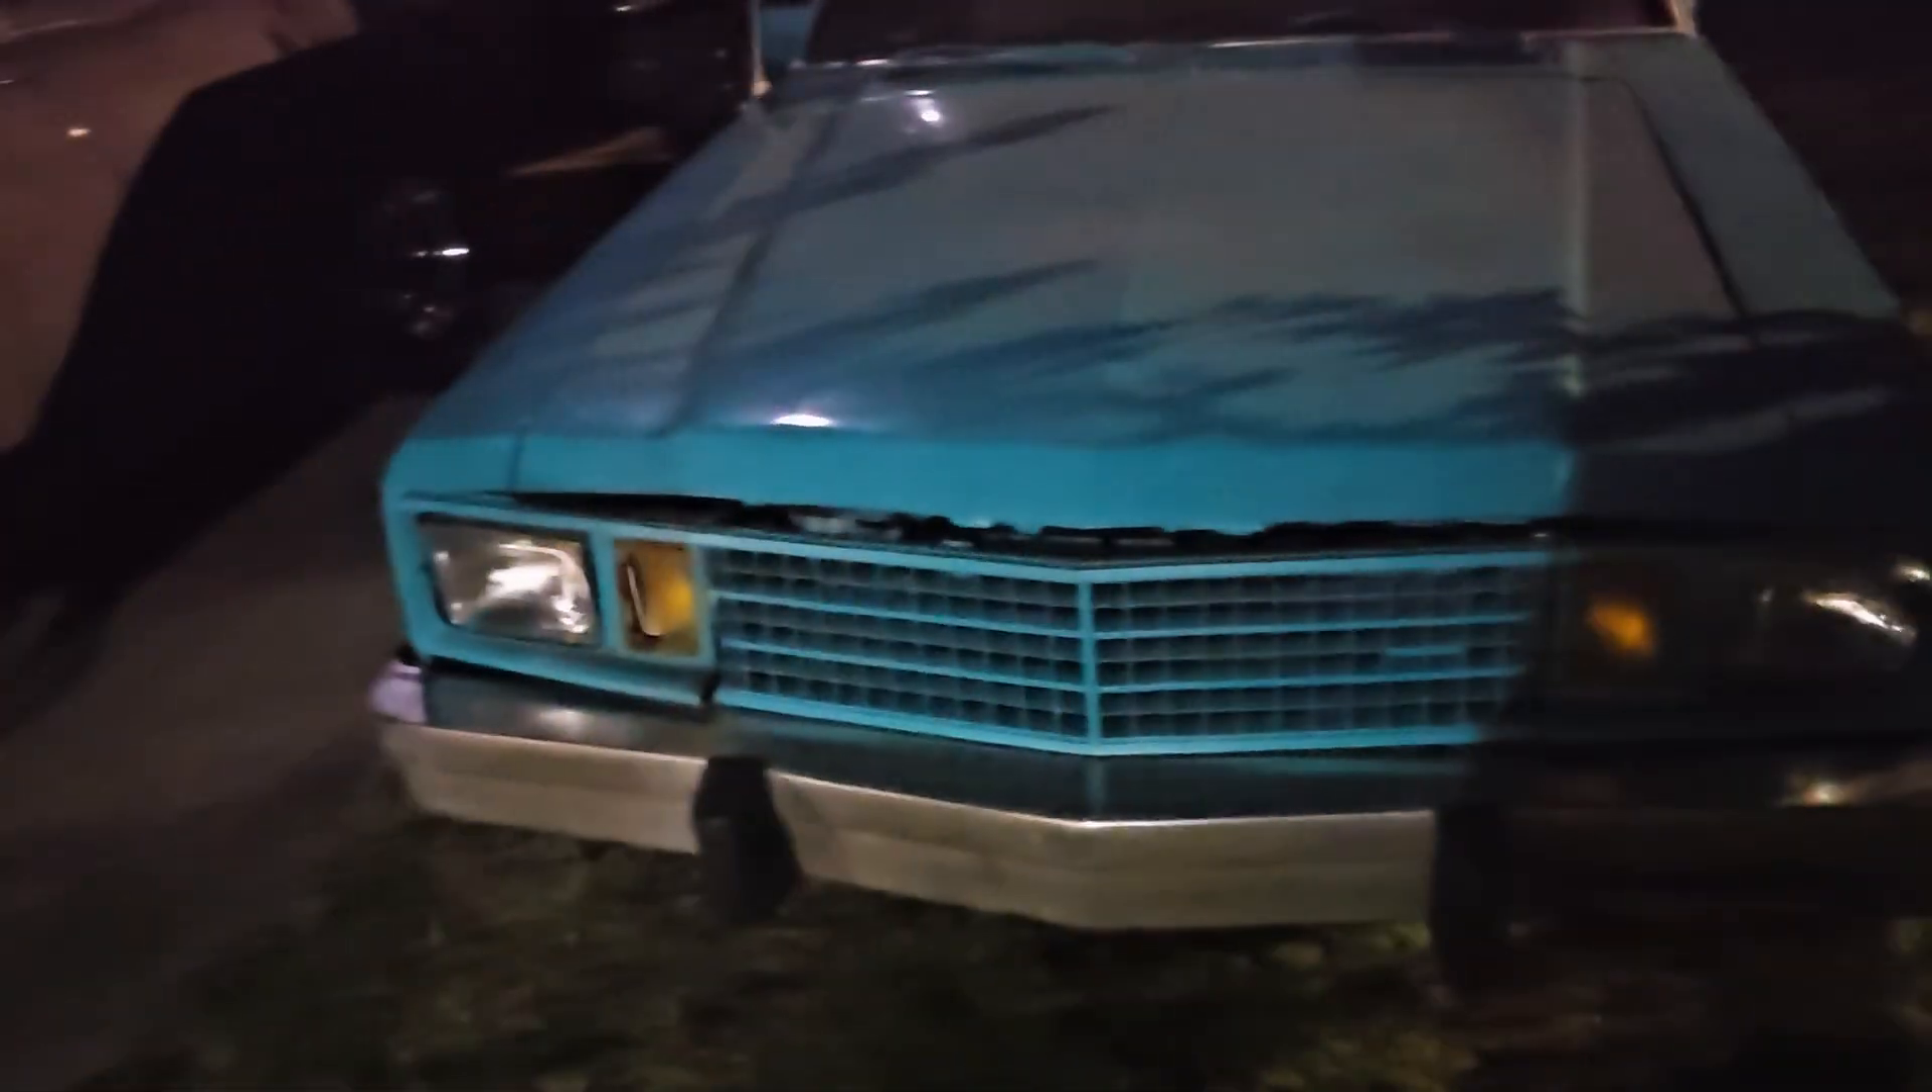As you can see, it's got a pretty spacious gap between the hood.